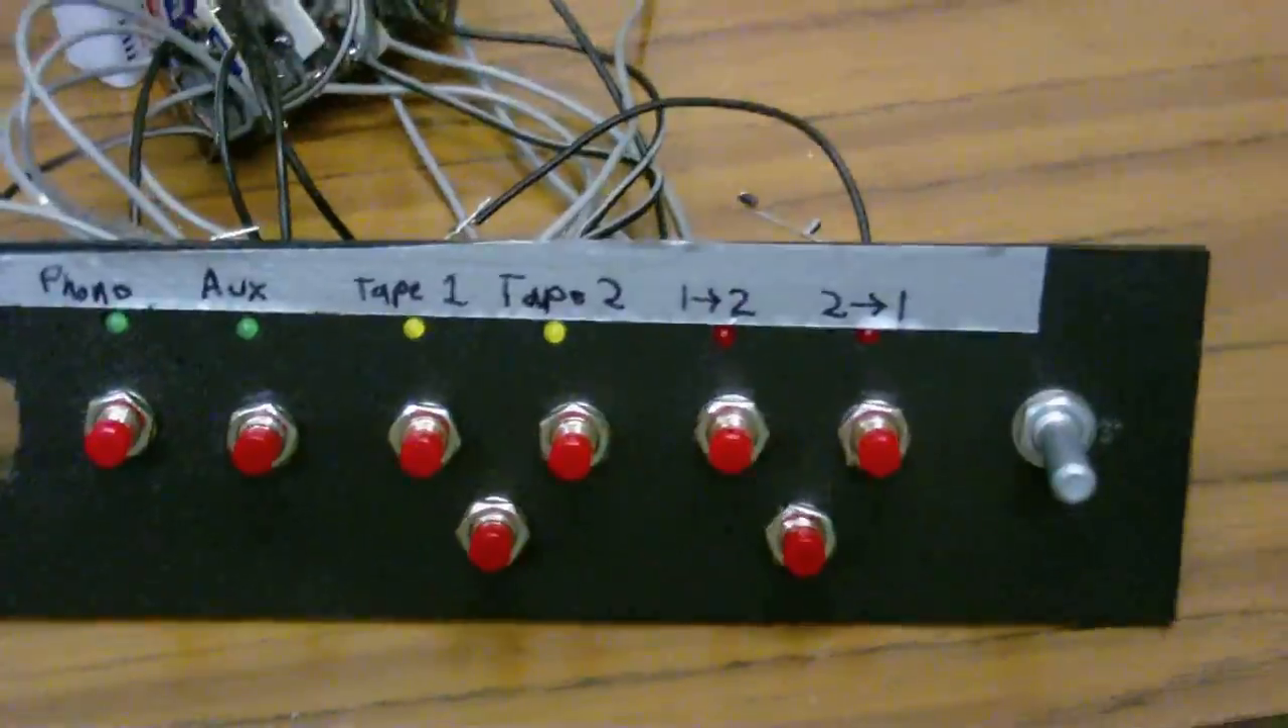You can see that I've put the buttons and the volume control in.